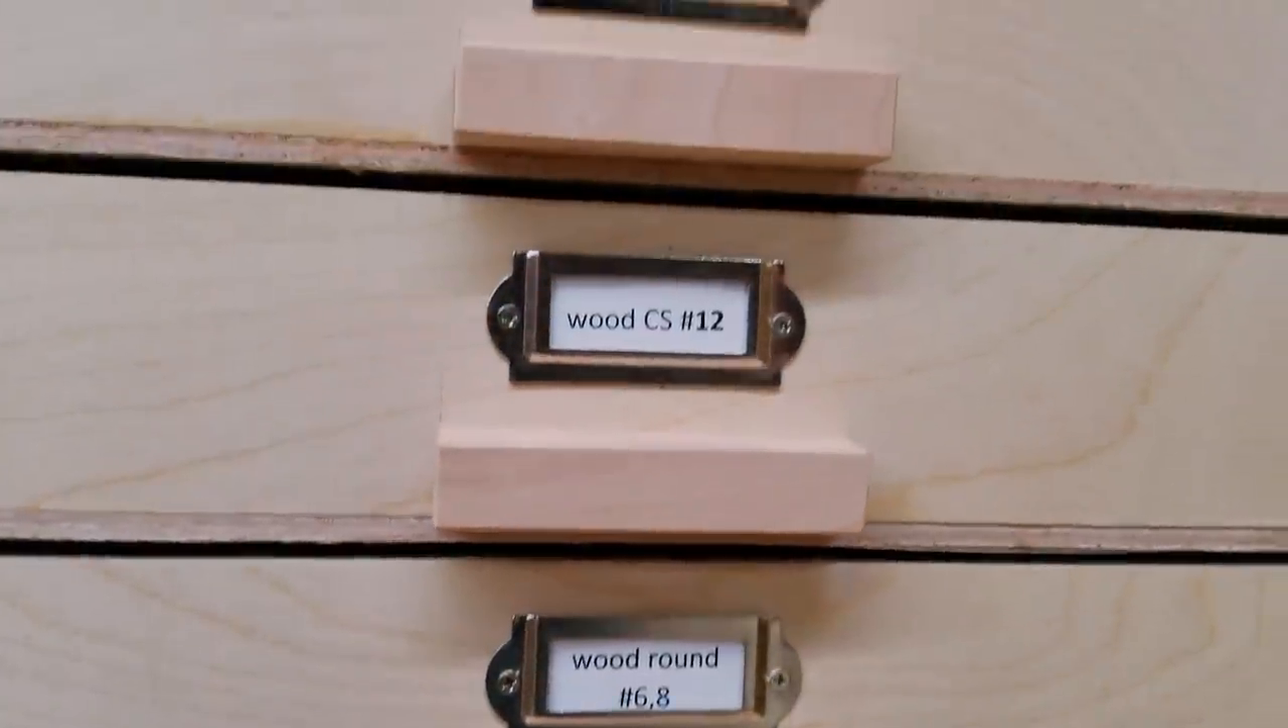And I've started putting a few labels in.